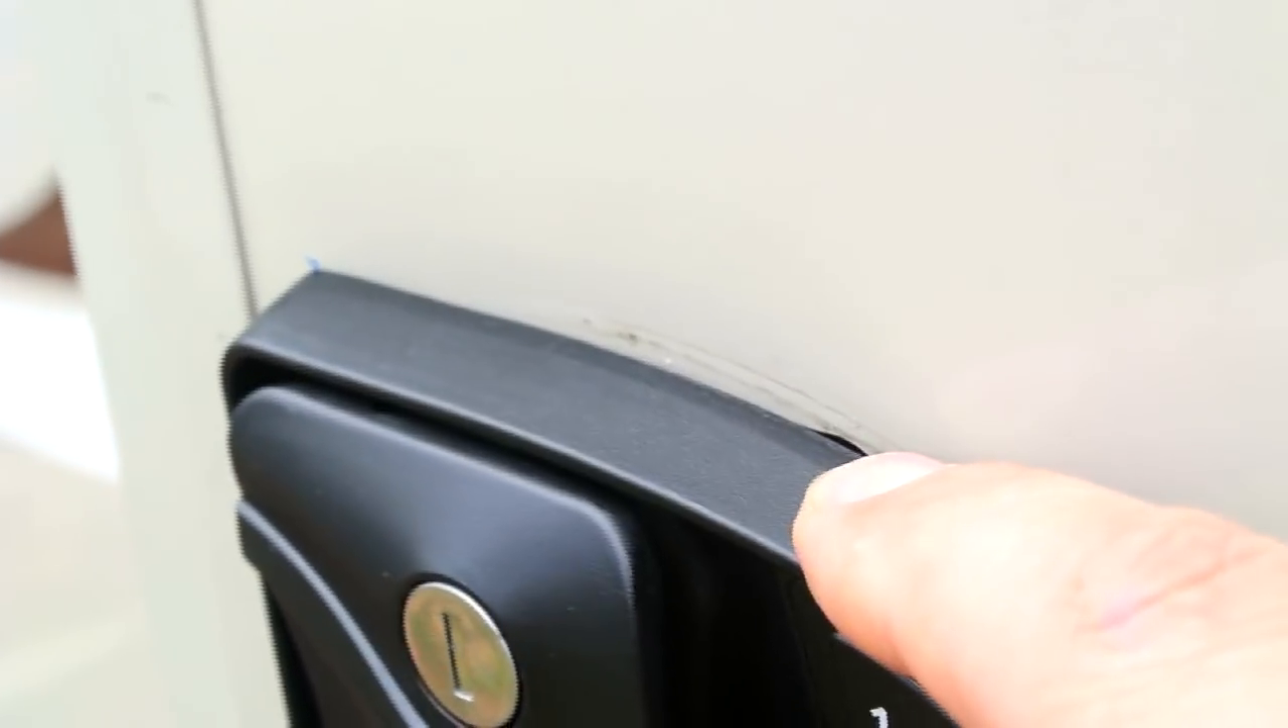And actually after fitting this in here I can see the gap right here where the cutout is.